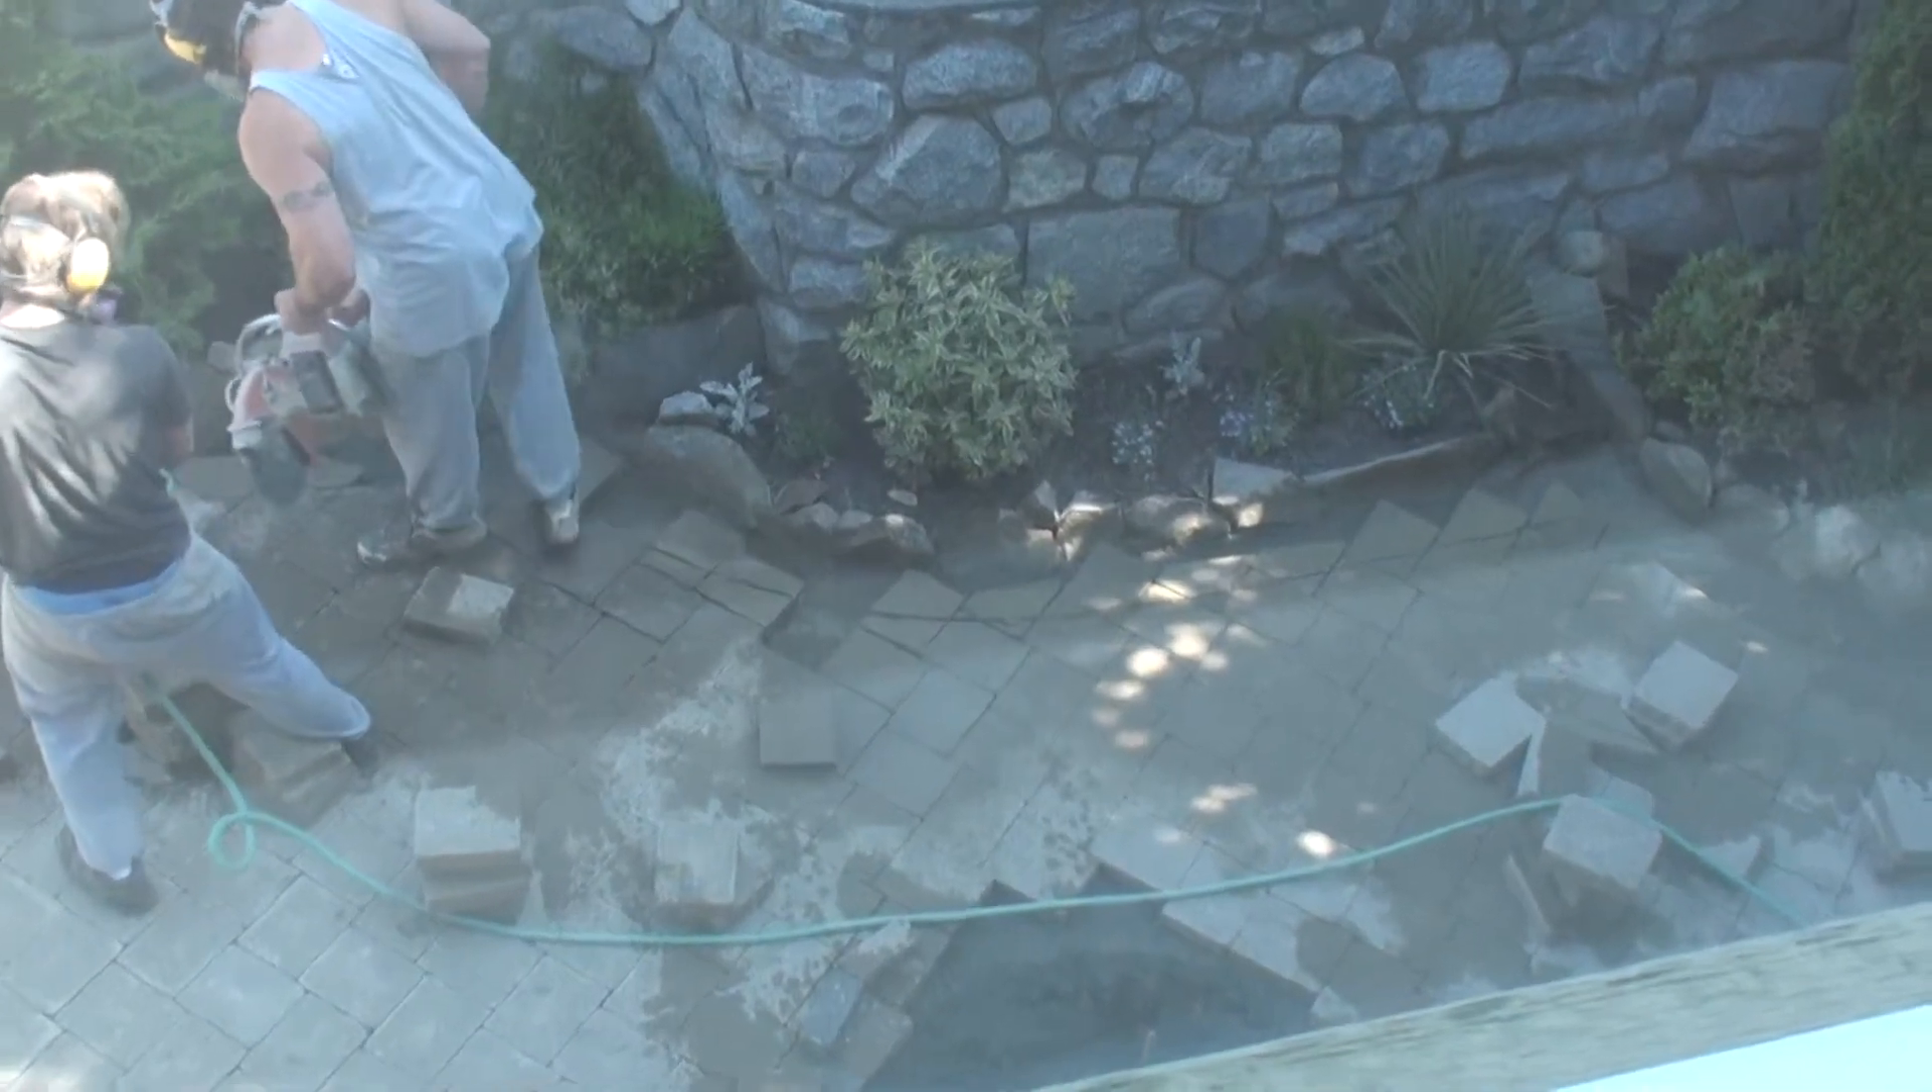As you can see we're still working on the laying of the Roman pavers.